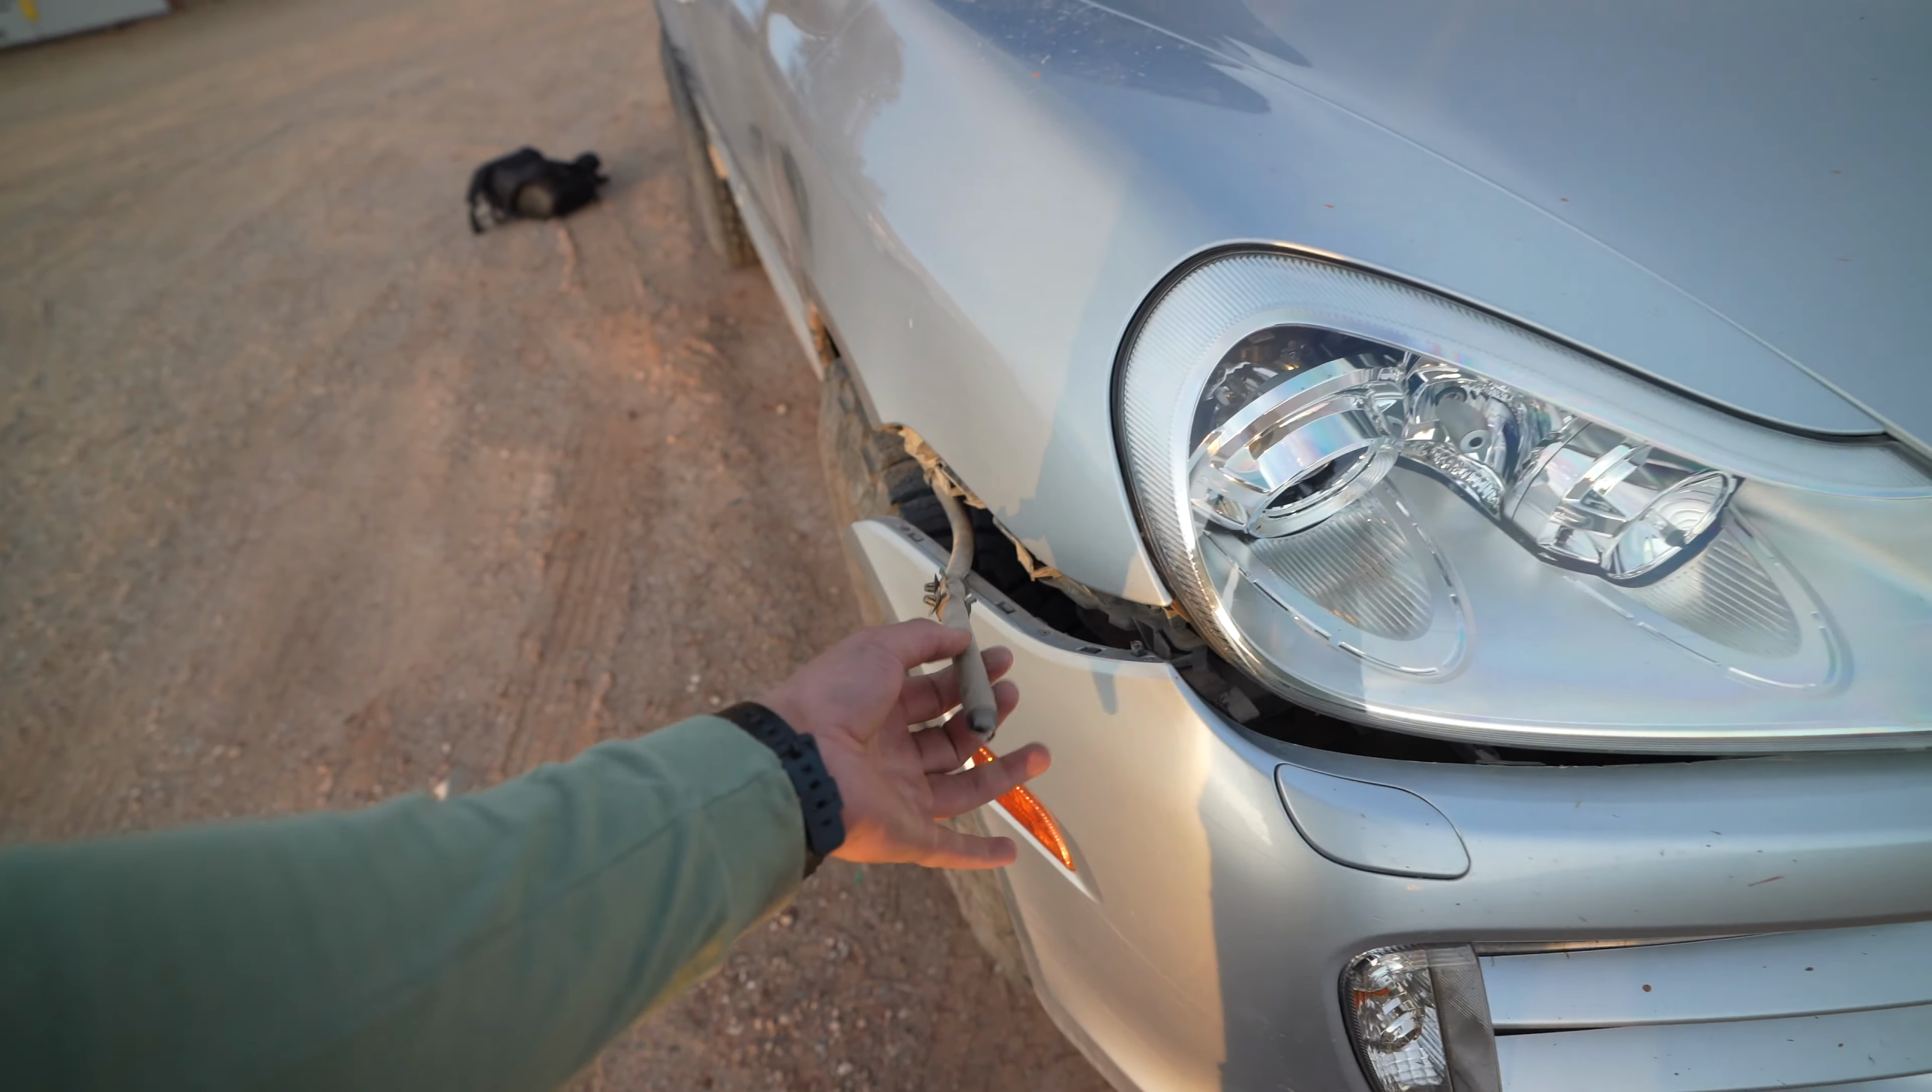So the front bumper is hanging off a lot.